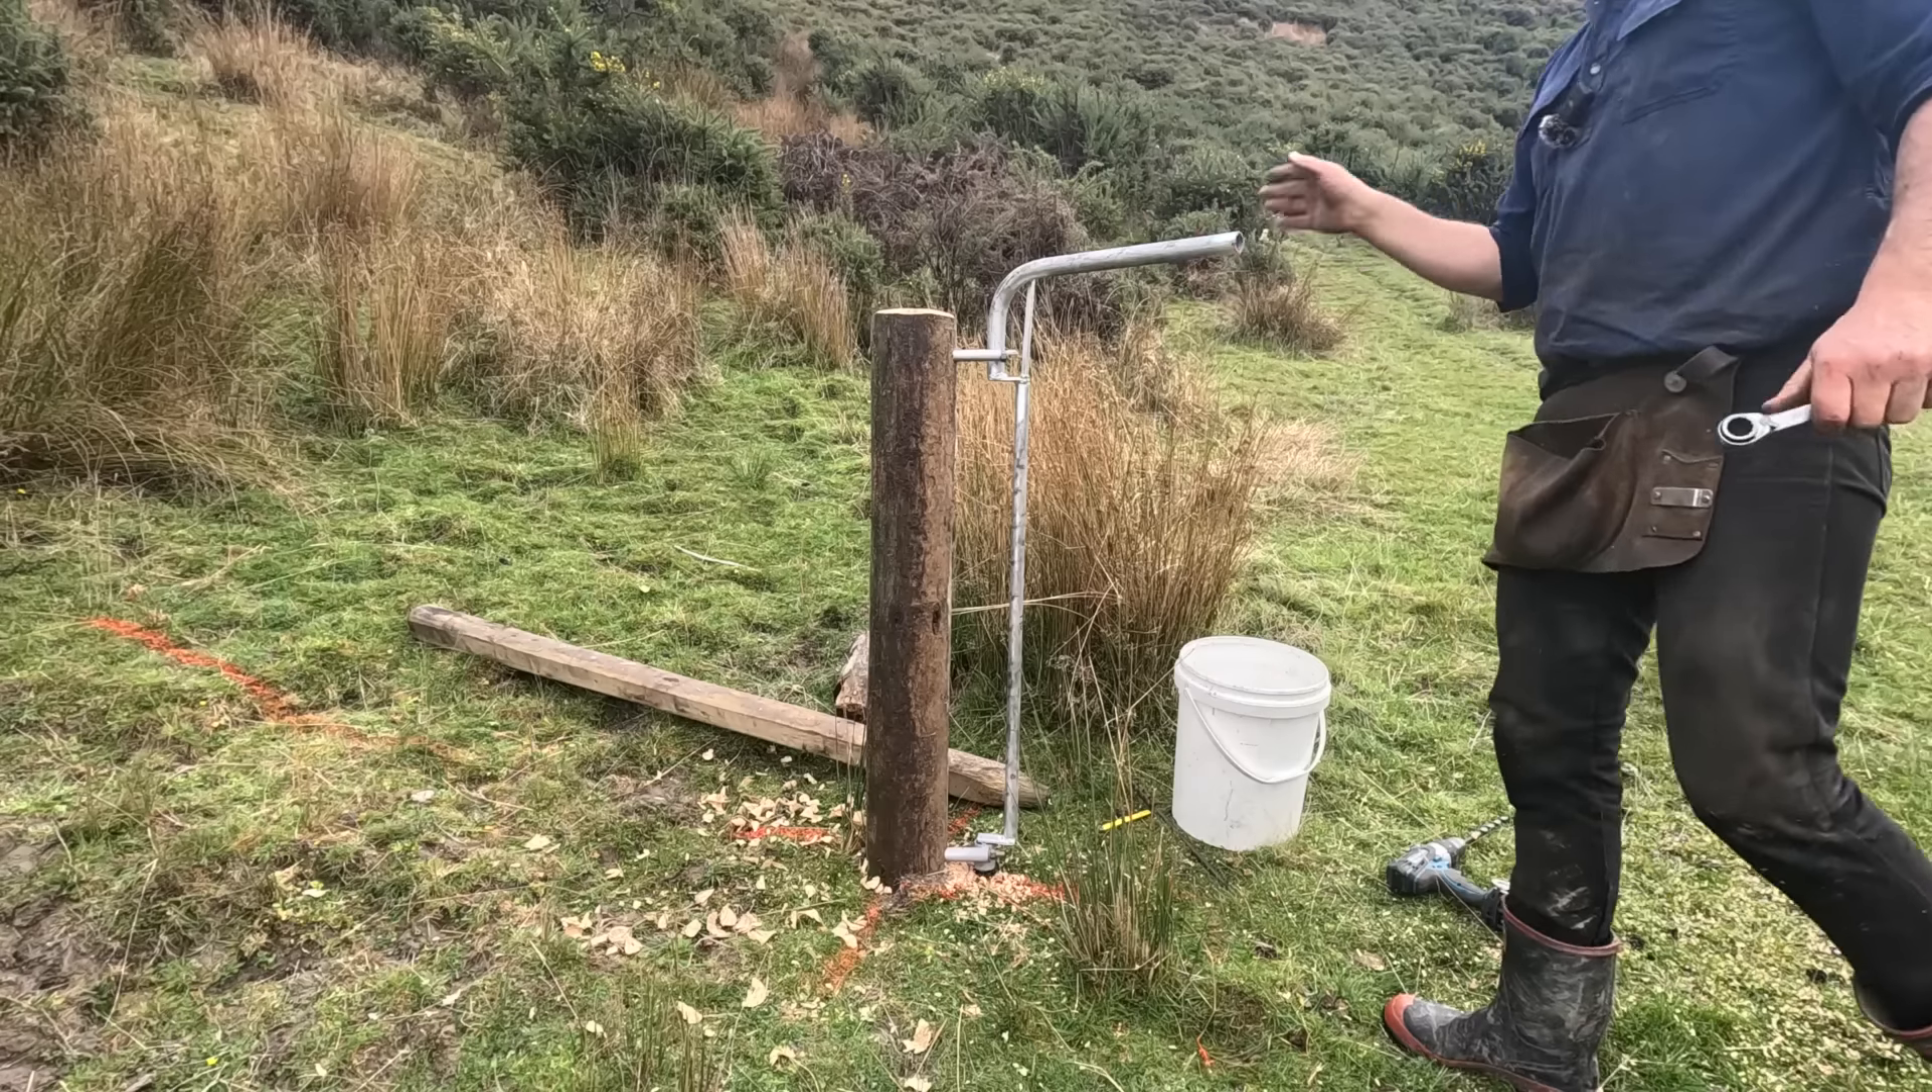There is our handle that's all done.